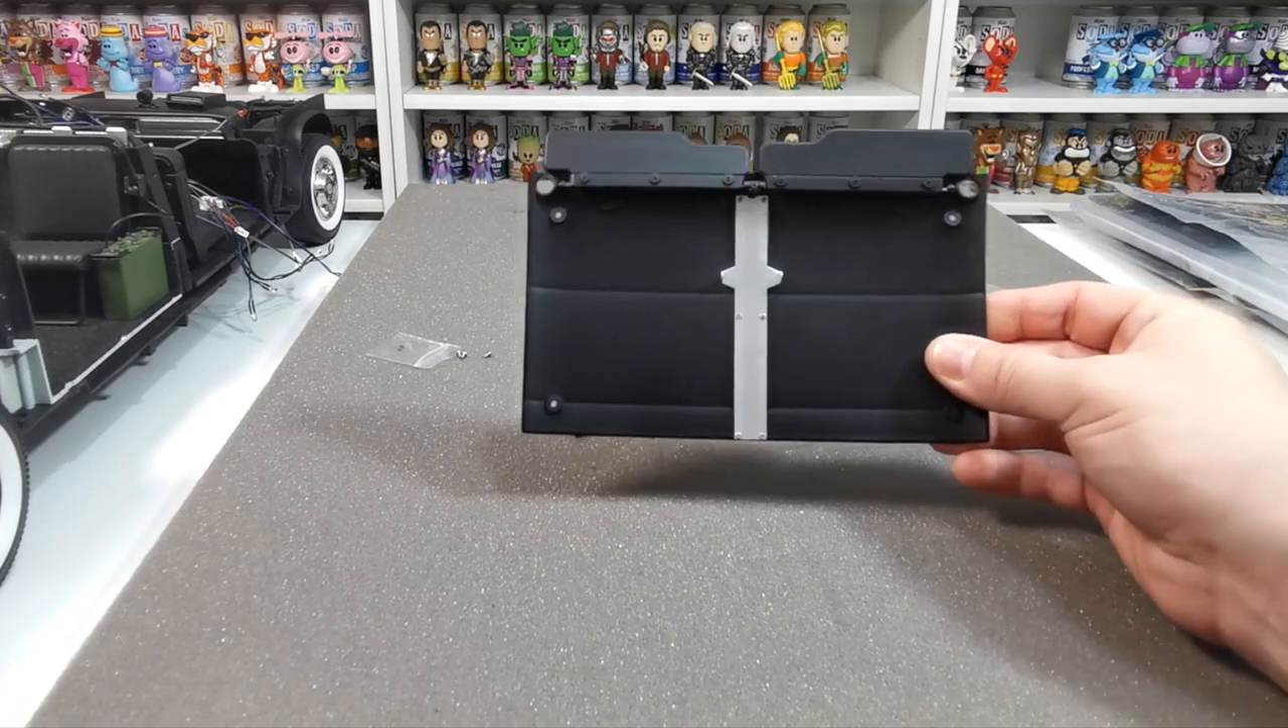Once all those rp screws are in place it should look something like that so you should have the bracket sitting waiting to go.